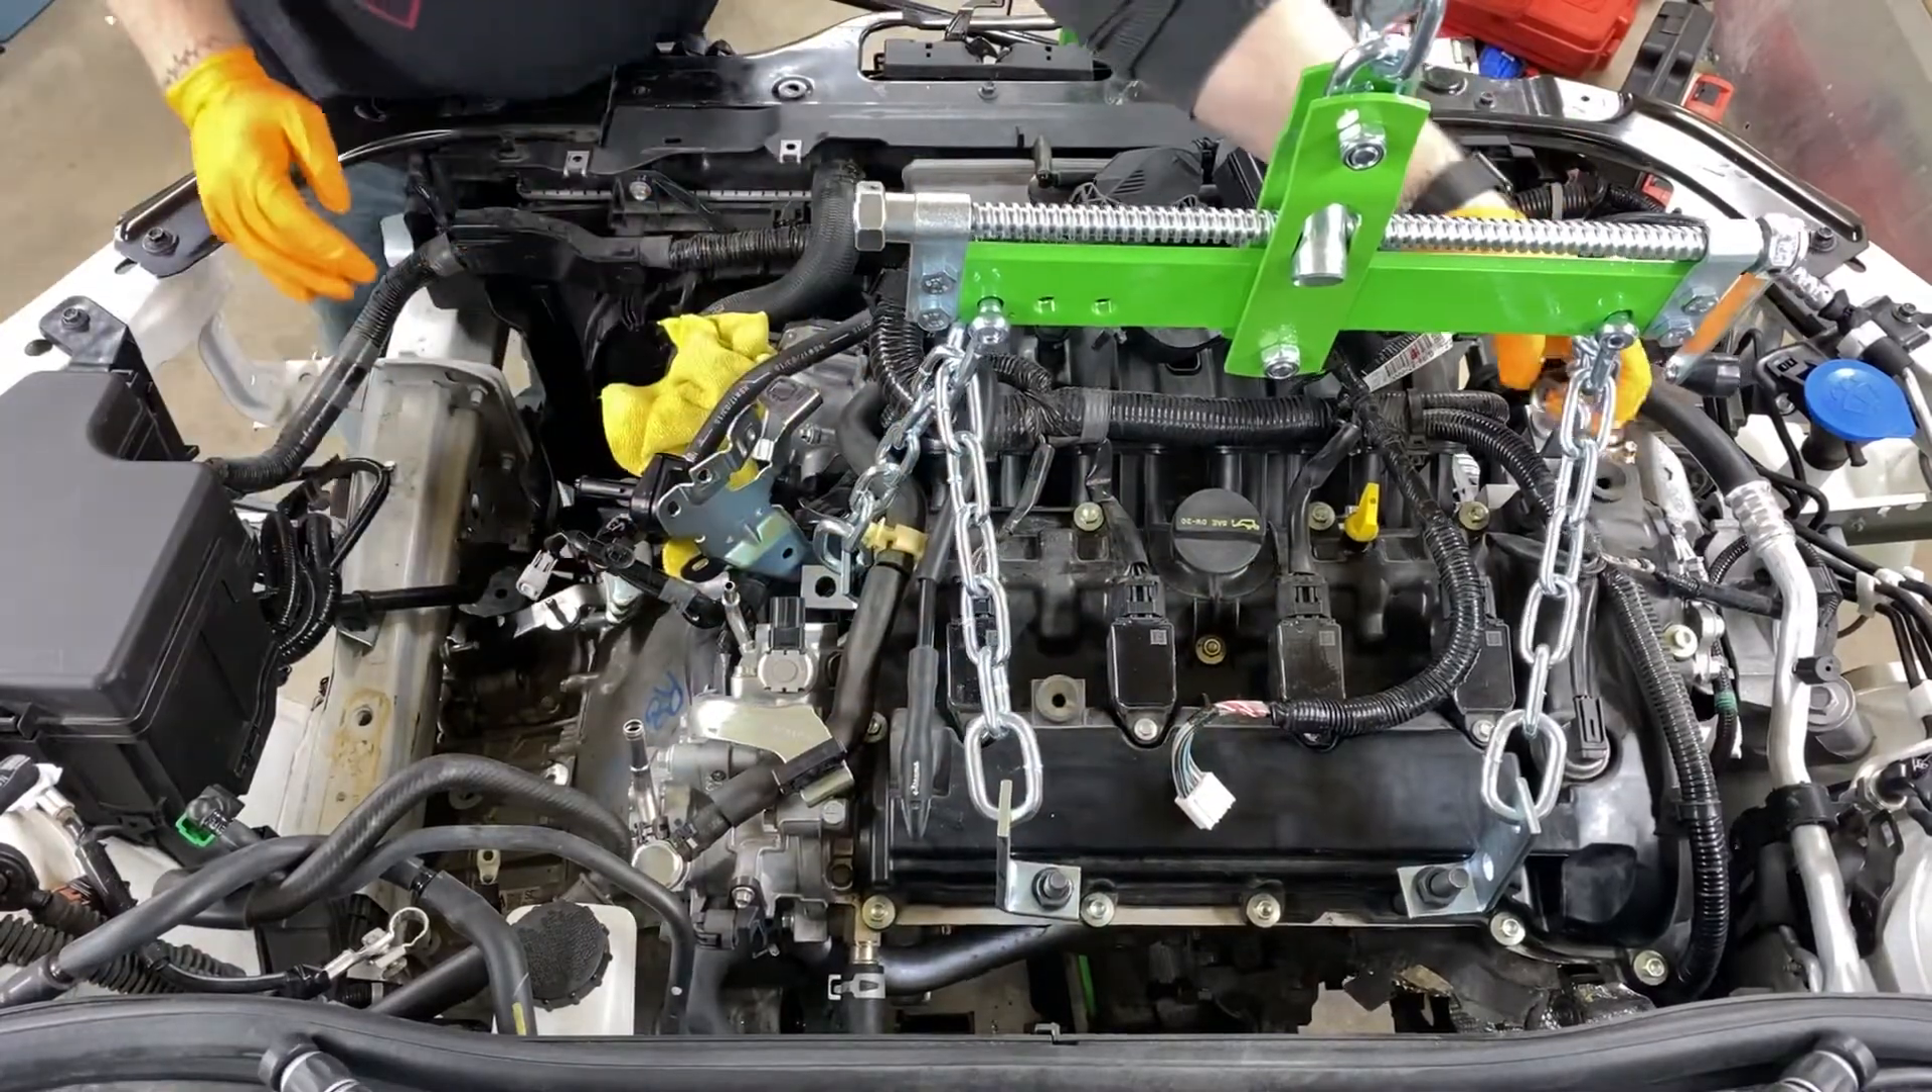Now you'll notice we went ahead and we secured the engine.